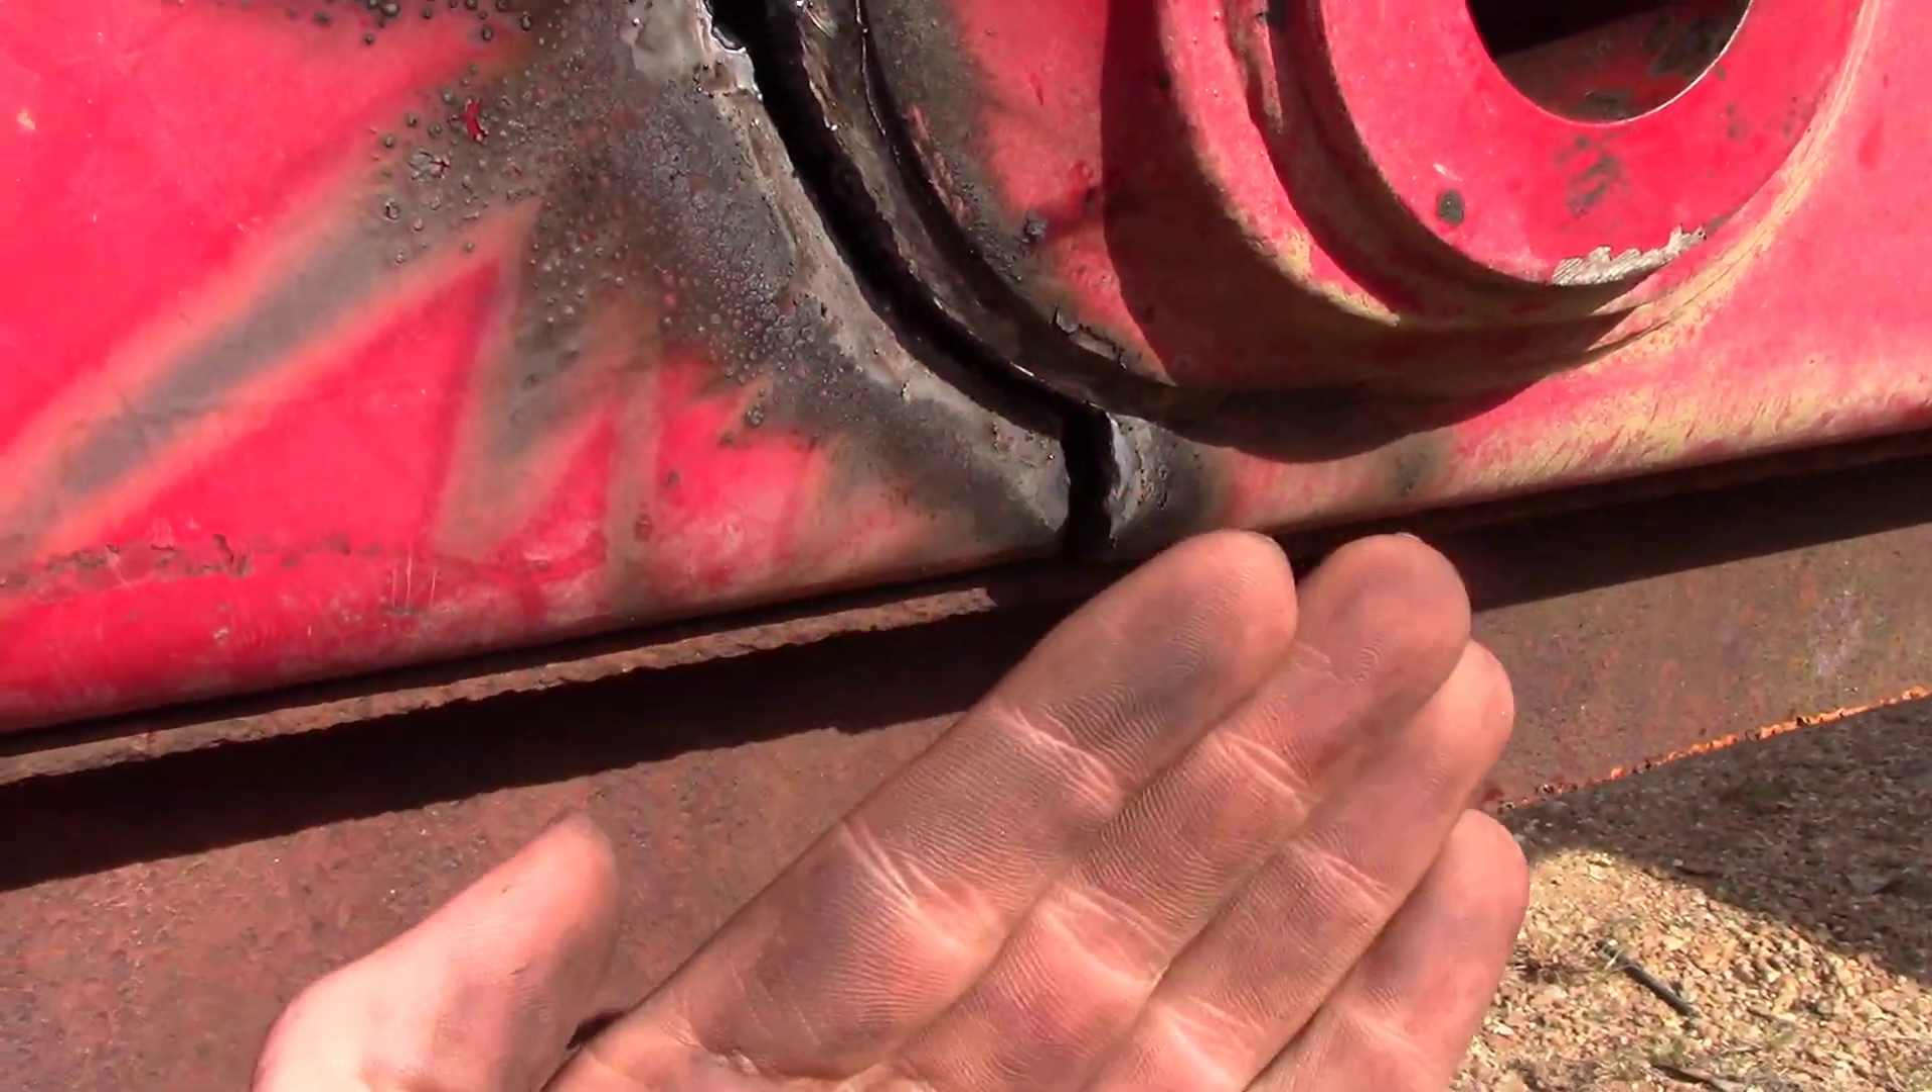Okay, if you can see, we've got a pretty bad gap here, you know, as far as being straight with itself.